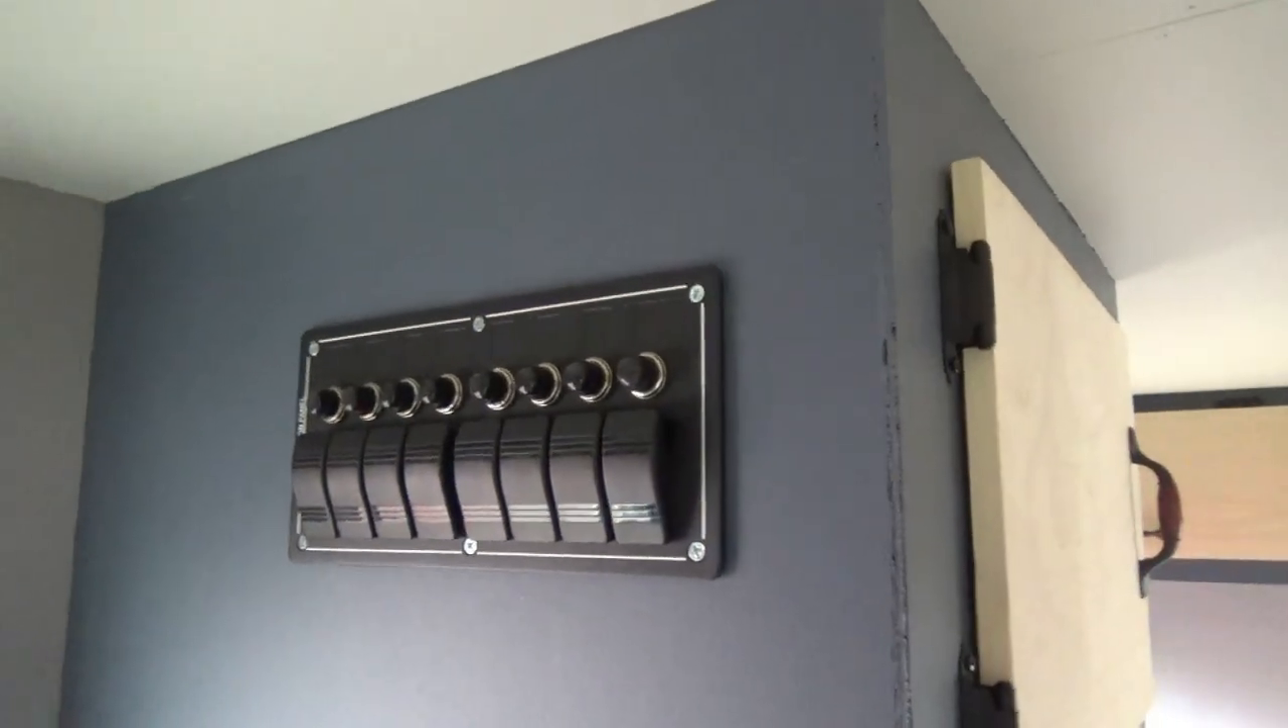Okay so we have our switch panel installed.